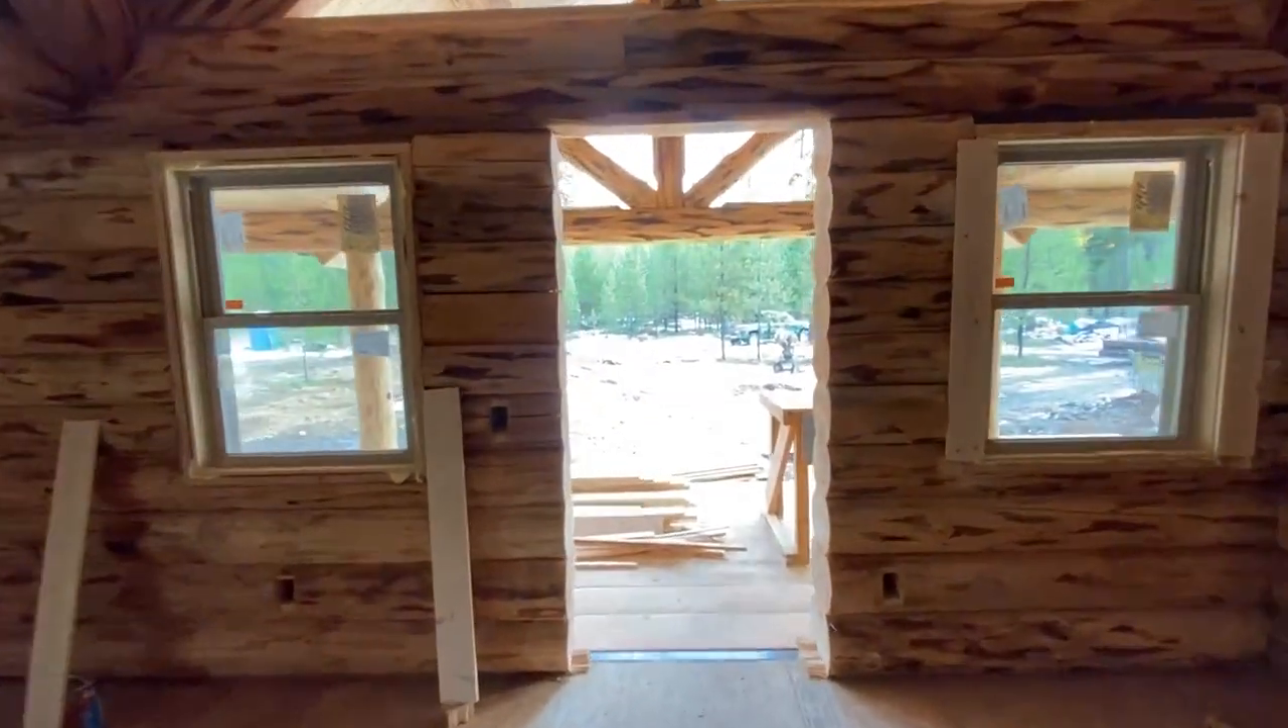Obviously the doors are not yet installed.